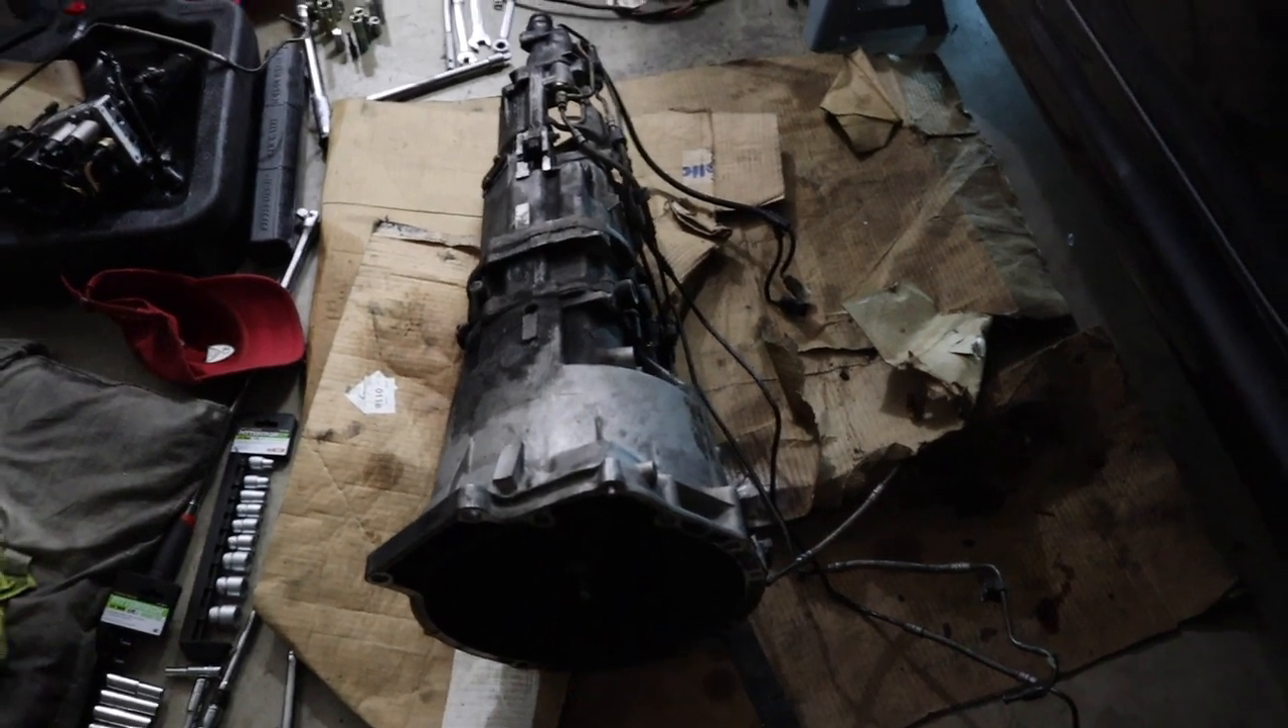Alright guys, we successfully got the transmission out.